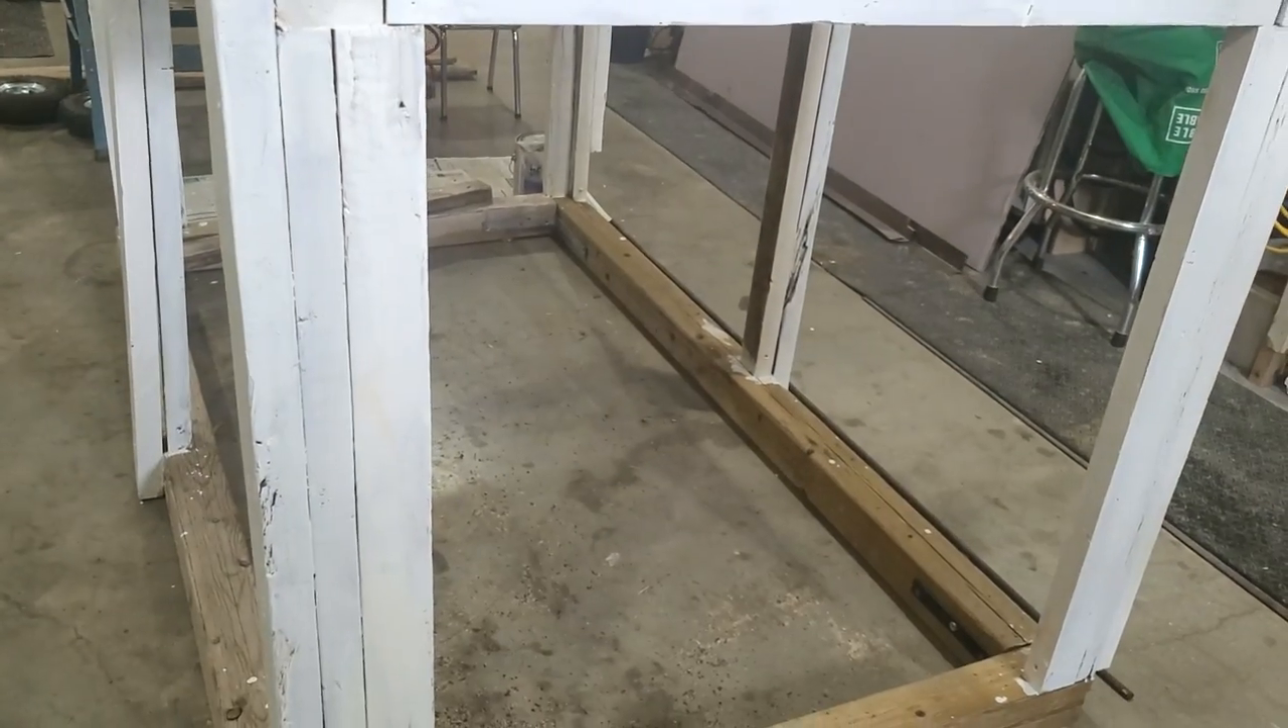I just got to put the chicken wire around the bottom later today and a door at the front.